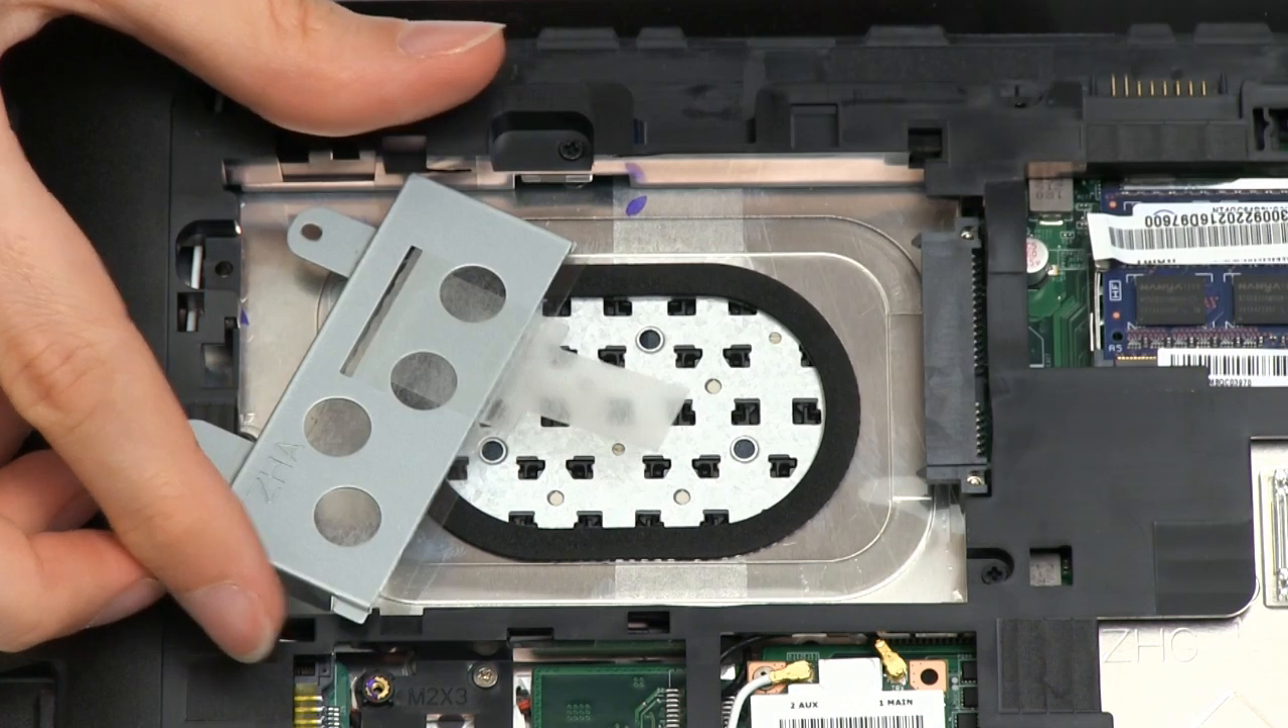And that has removed this little mounting bracket, so we're ready for the SSD.